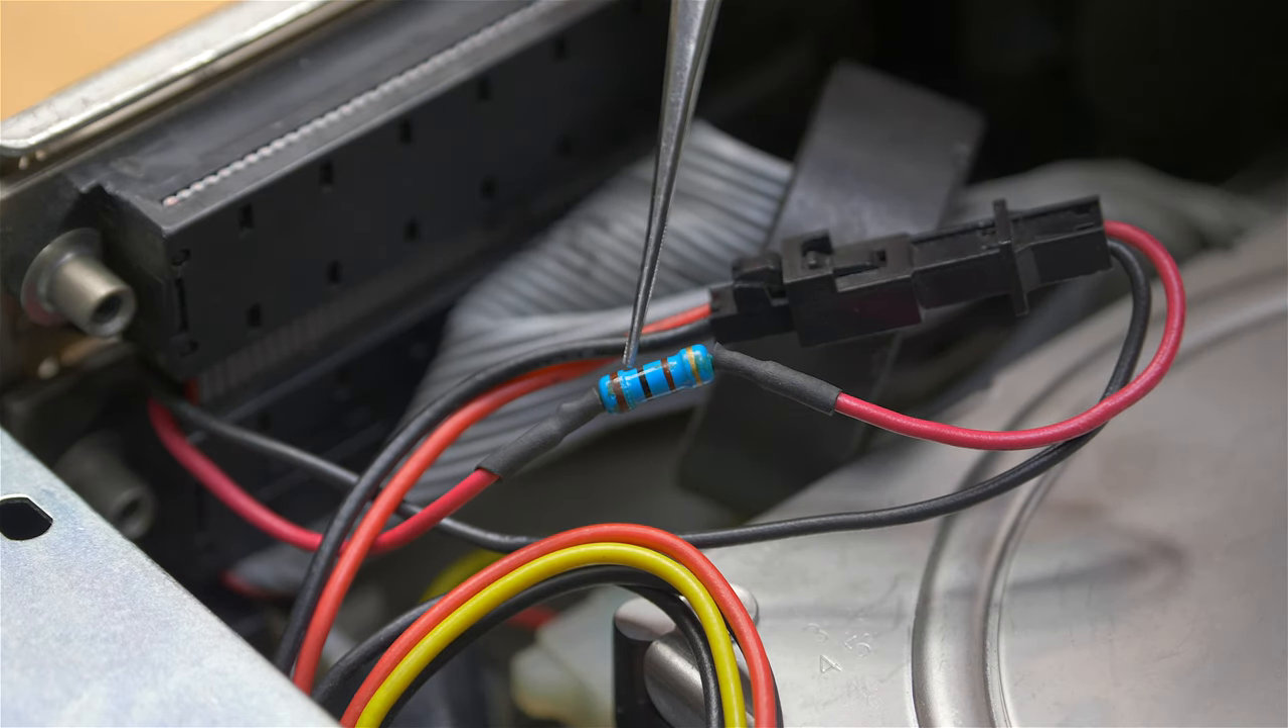To make it a little bit quieter, I put a resistor in line with the red power wire.